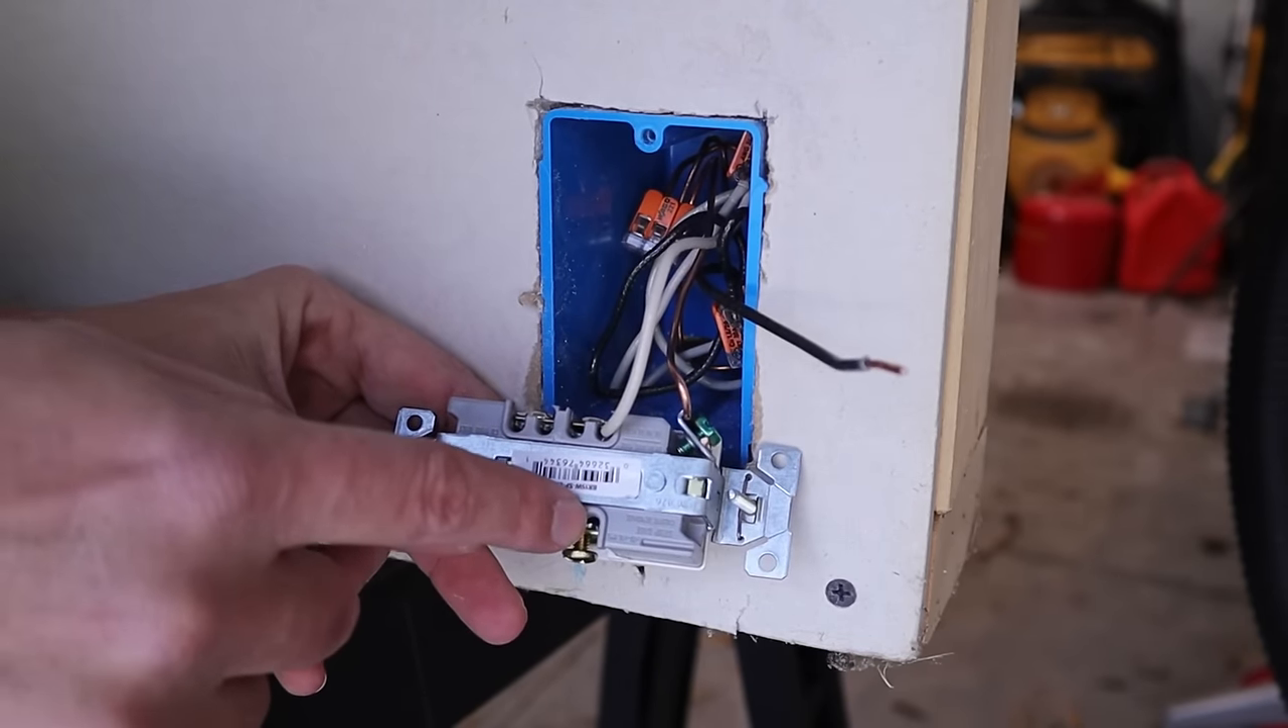All right so now all I've got left is this black hot wire here.